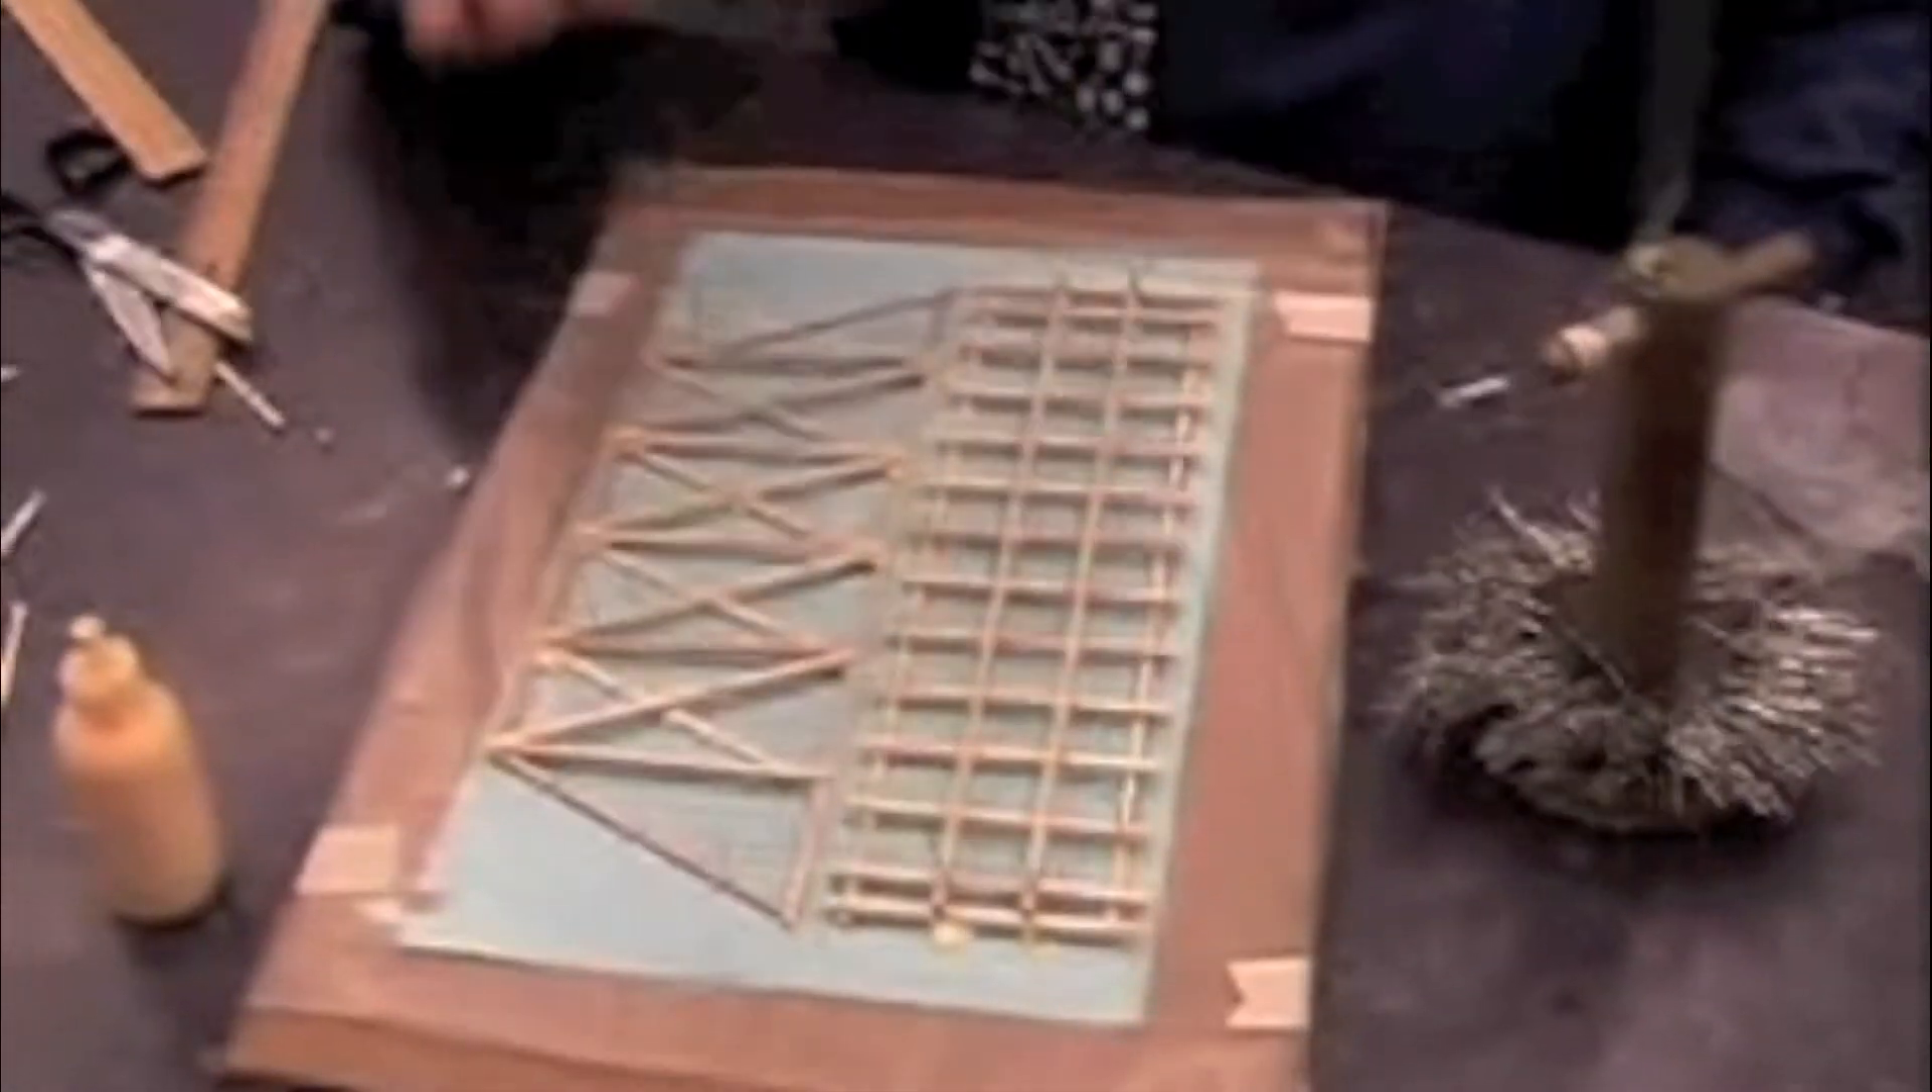We've got all the pieces on the side glued in place.